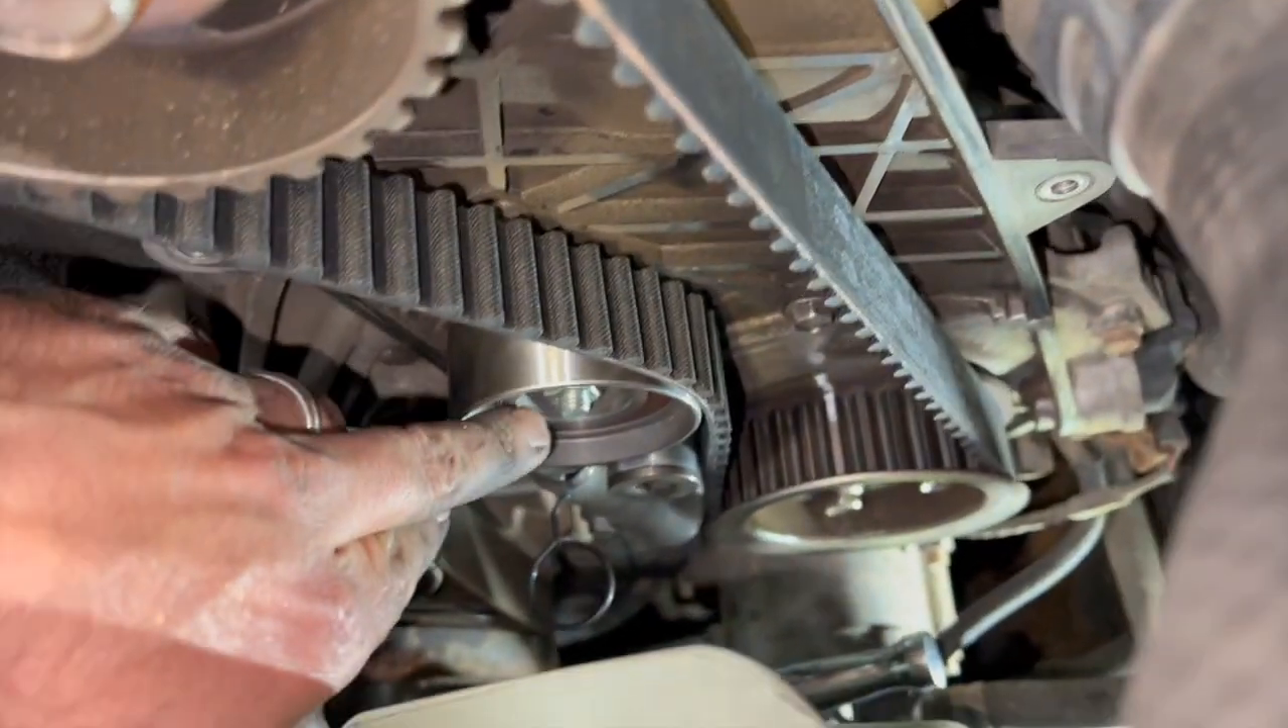You can see the timing belt's on now.